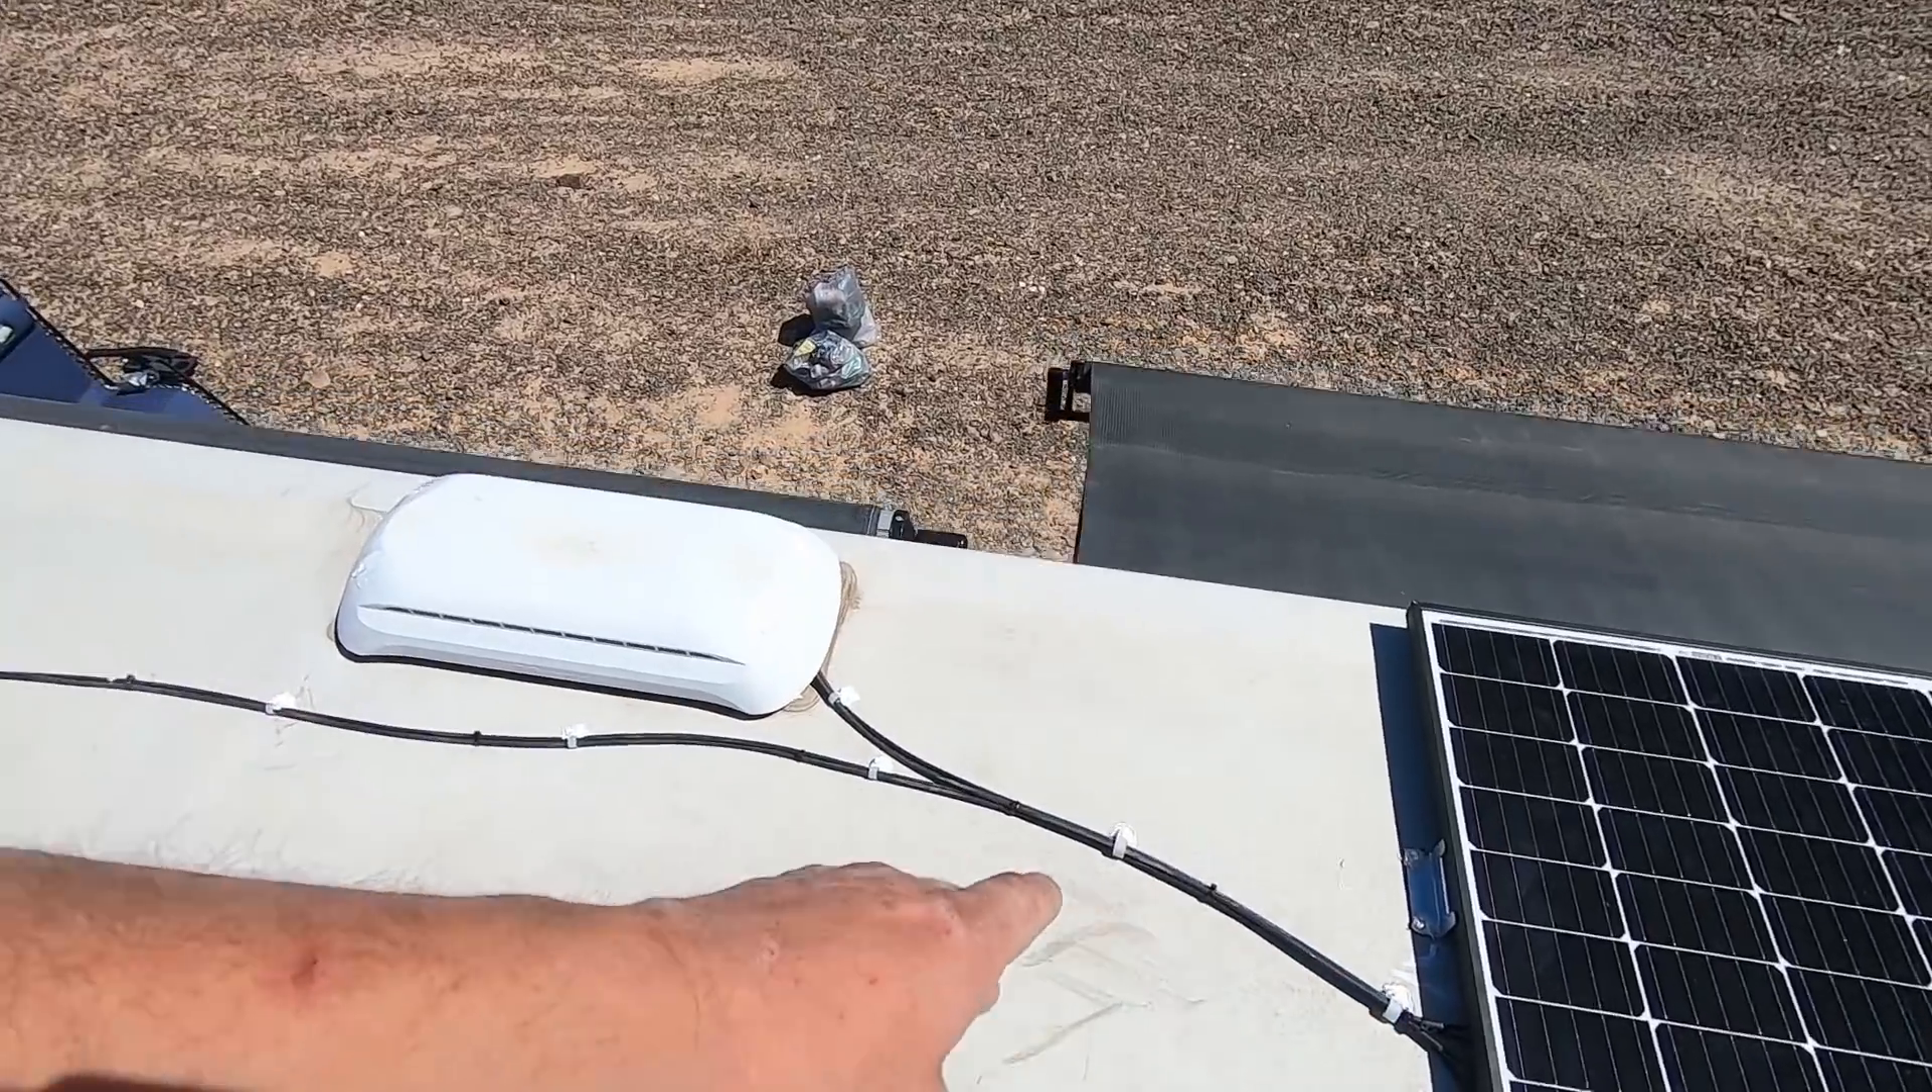I have the wires tied down and fastened to the roof they're not going to slide.